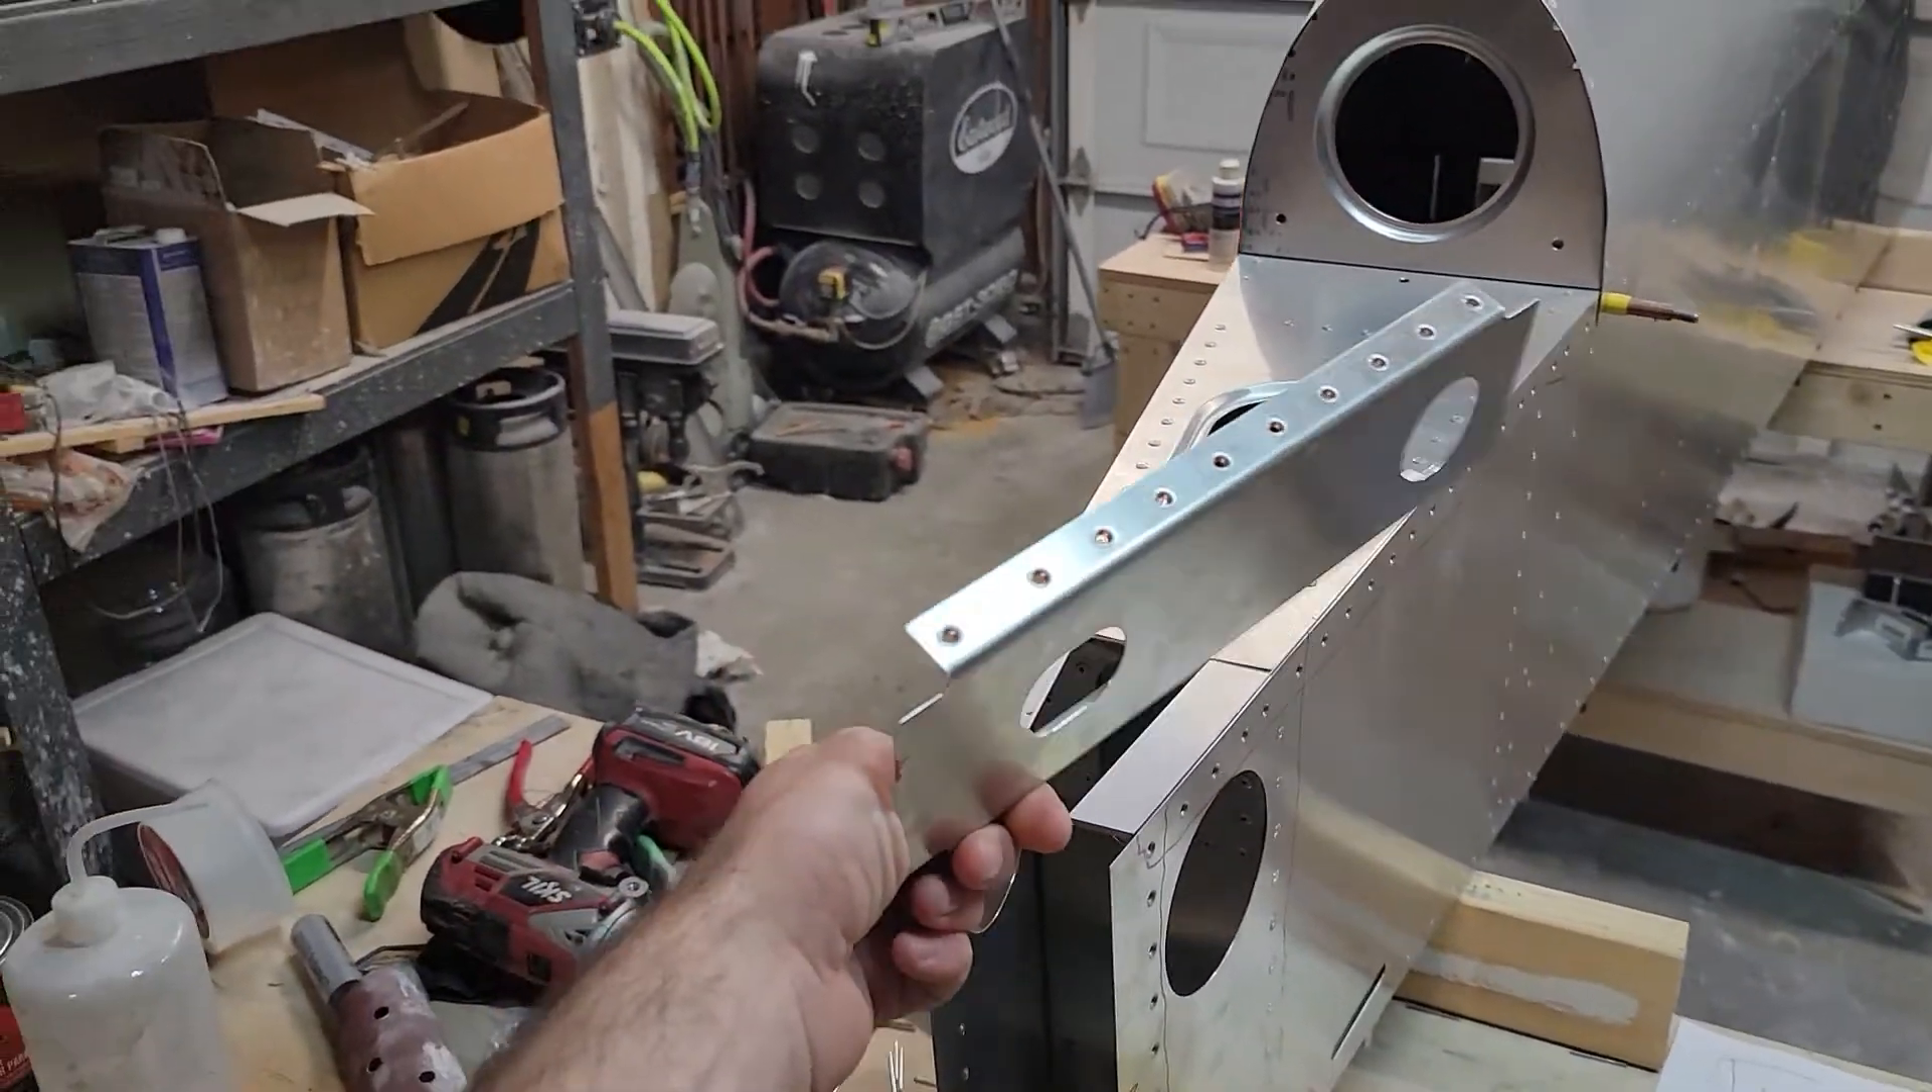There's like an half bulkhead that's not riveted in yet.